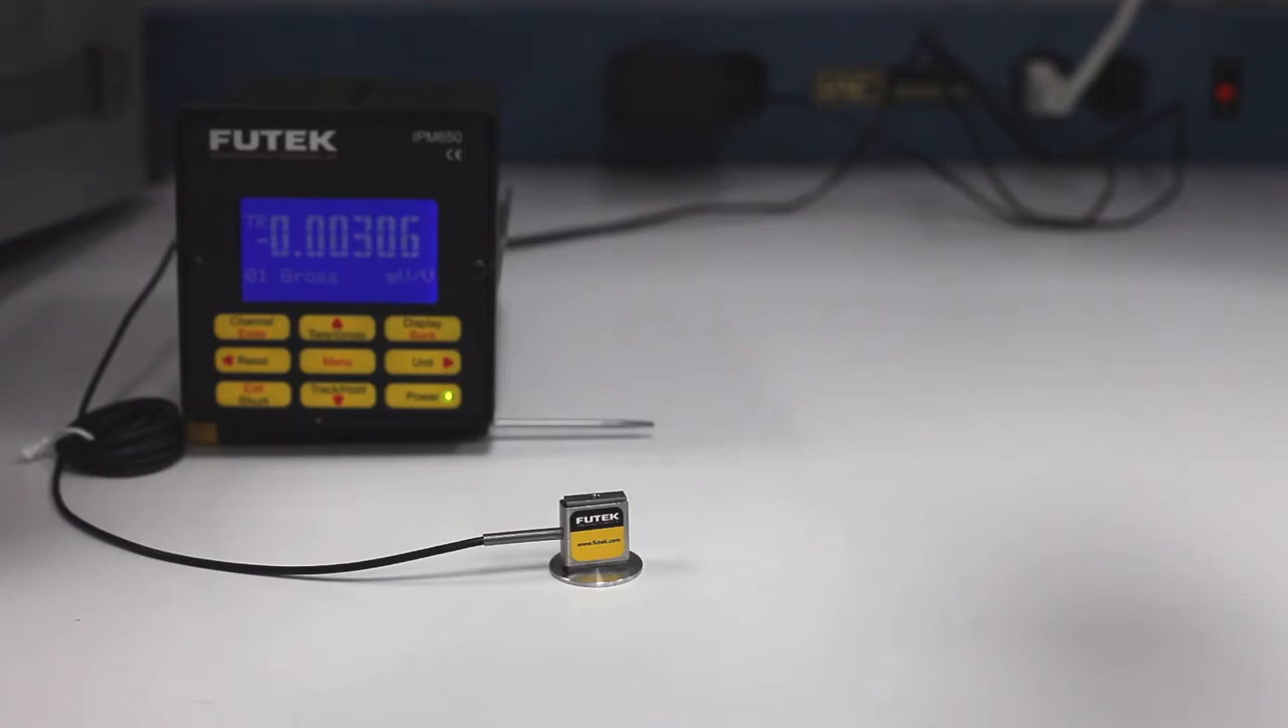I have already attached a flat loading disc to the bottom surface for added stability.